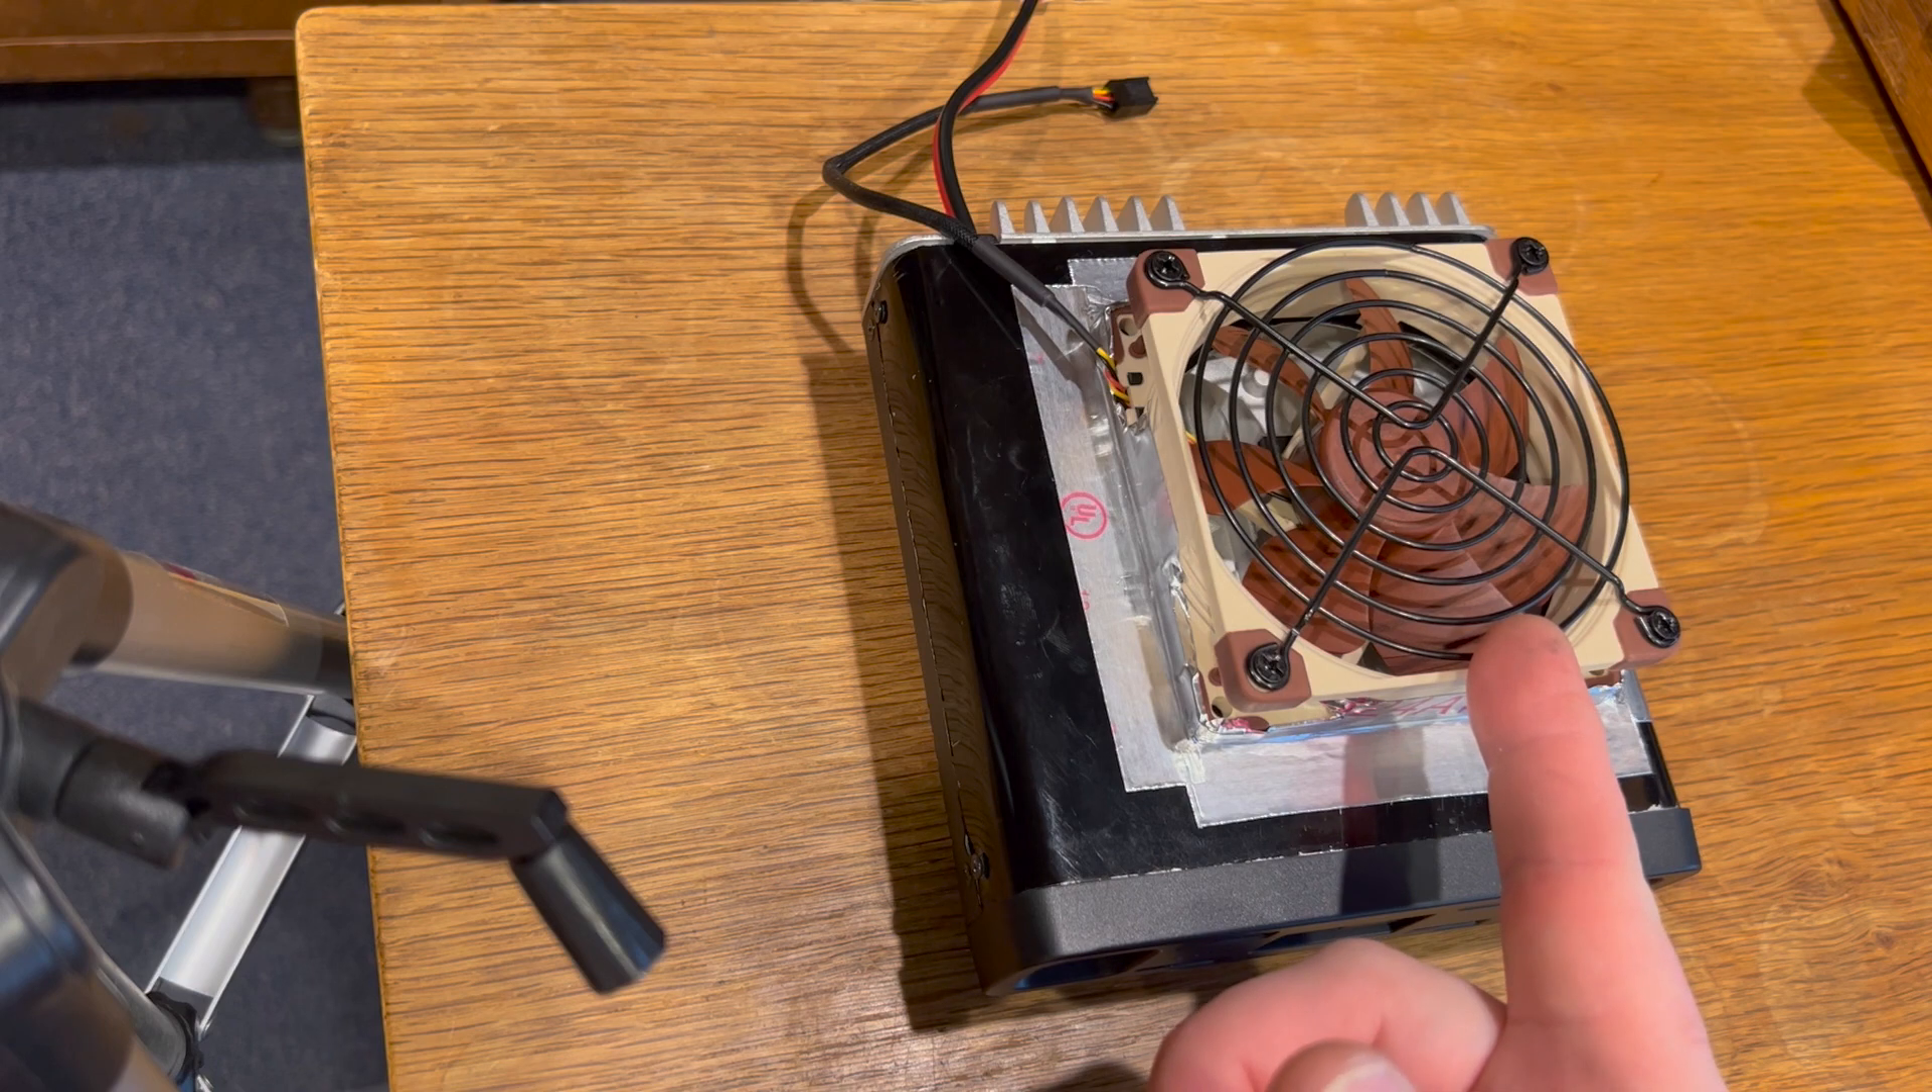I think the first thing that you'll notice is is that I got rid of the old laser printer fan and went with a Noctua fan that I bought off Amazon.